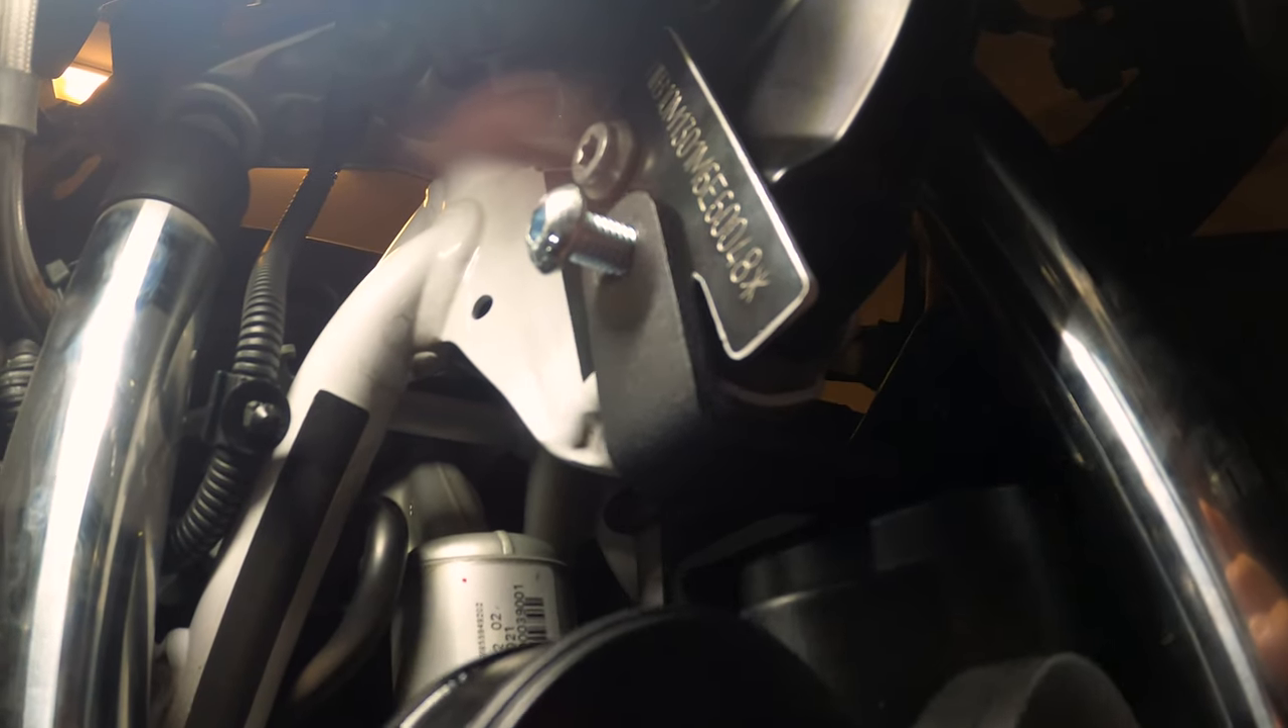That is the mount attached to the bike. Now it's just a matter of tightening that screw.